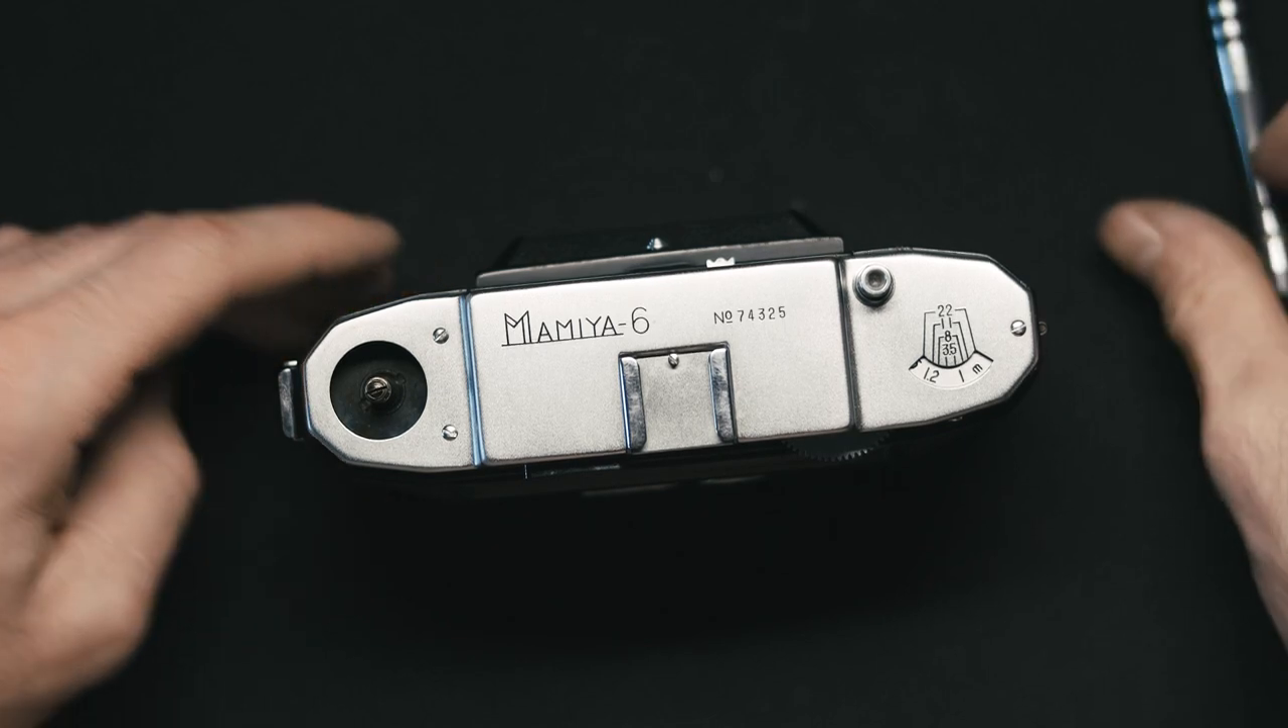The only thing is left is the winding knob.